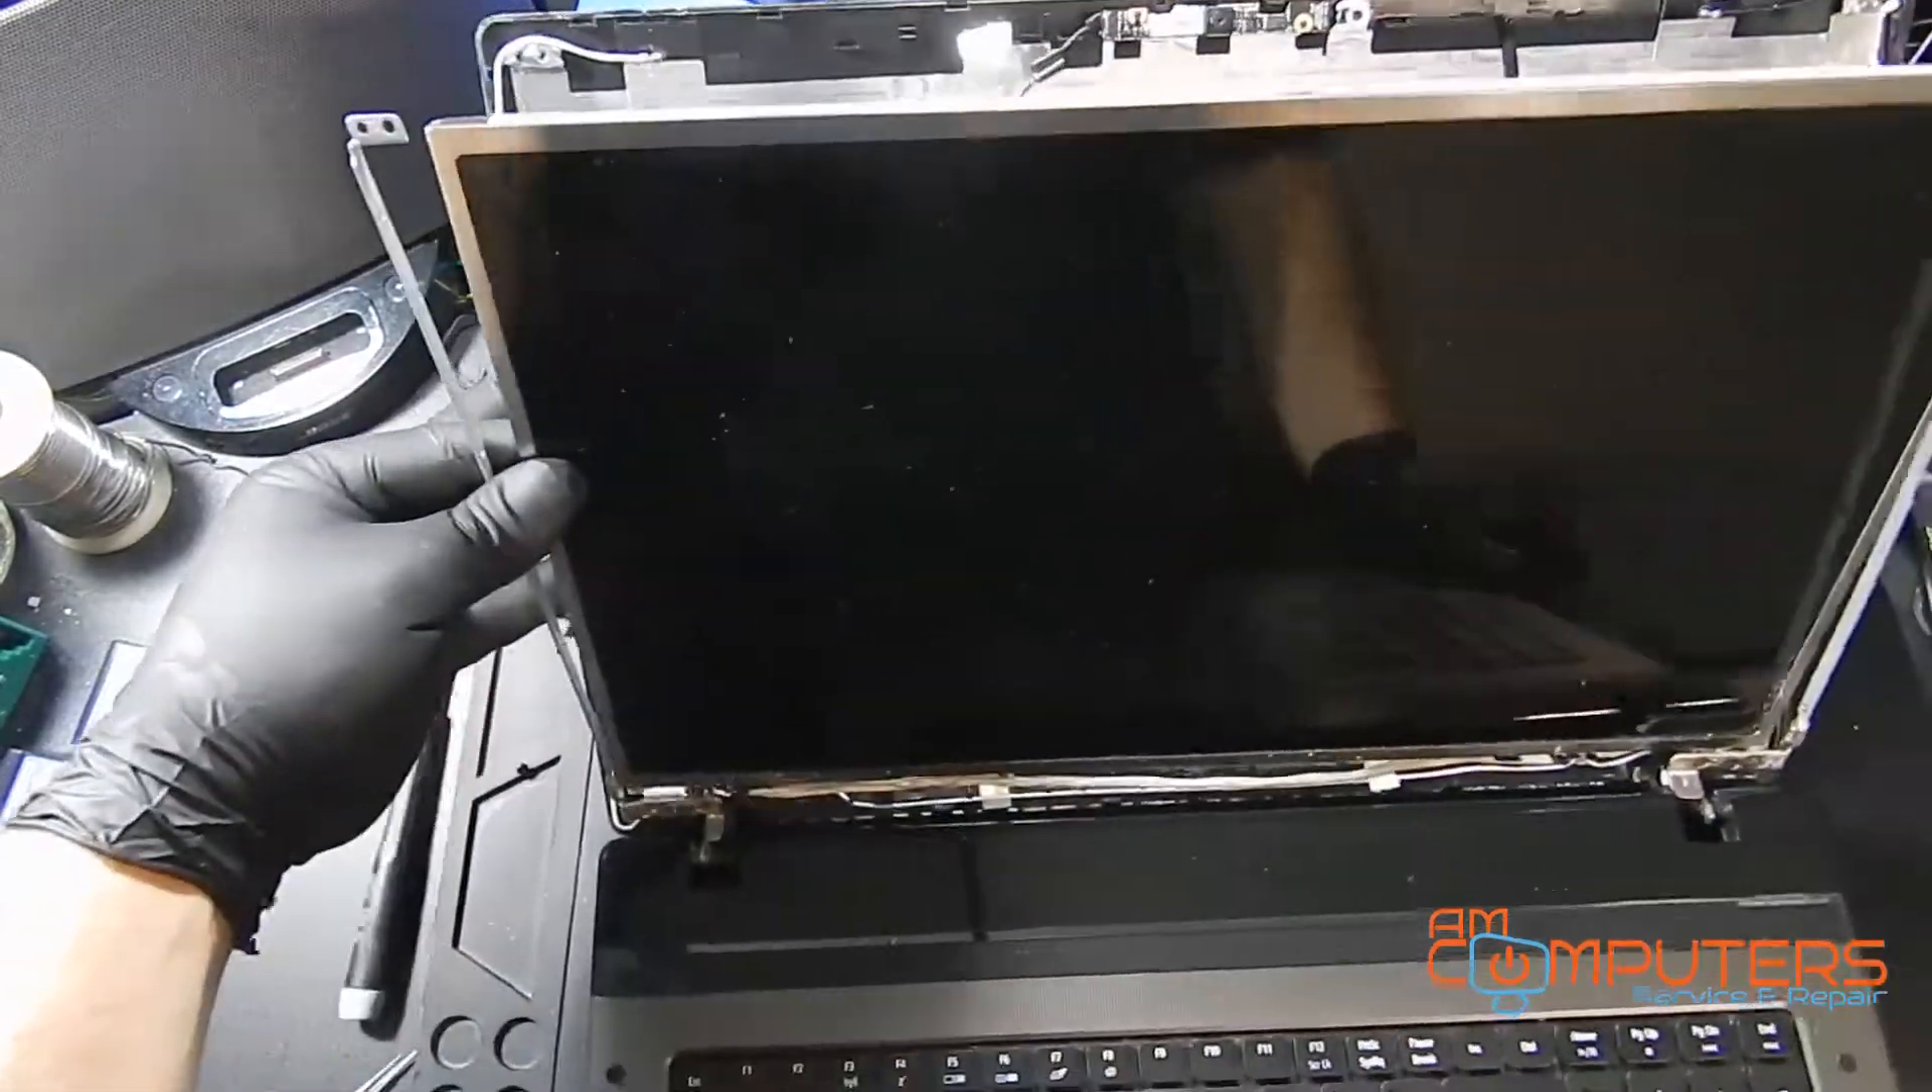Okay, so now the screen should be relatively free, as you can see.